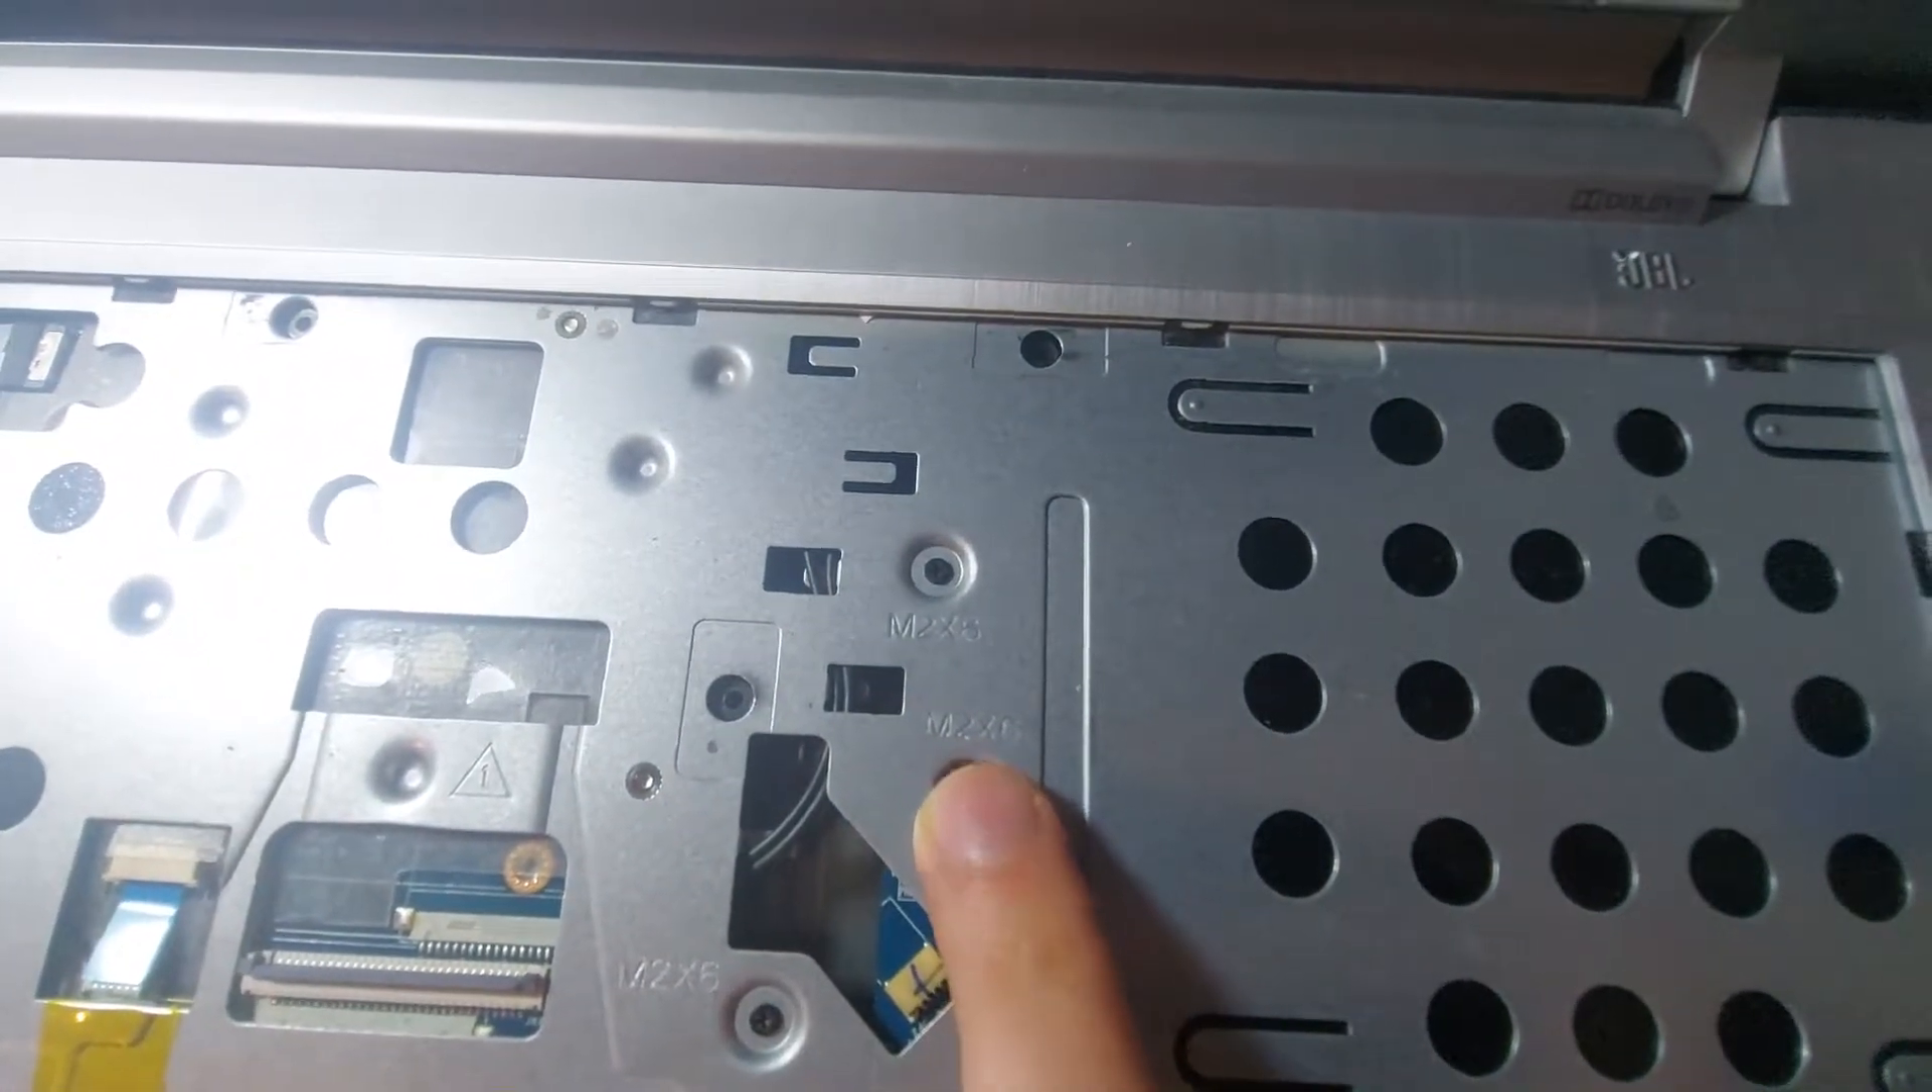So now the keyboard is removed.